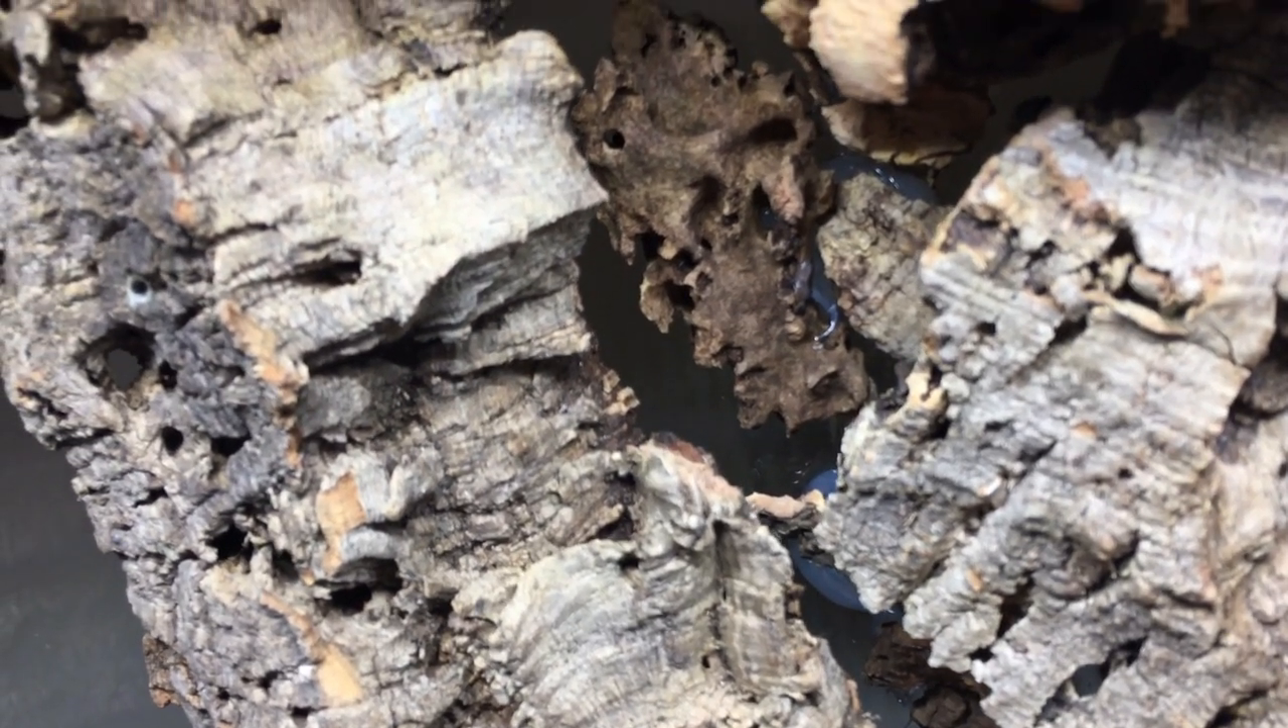You will see that there are gaps between the pieces of cork bark at this point that allow you to see right through the back of the enclosure to the wall behind, which really does not look that good in my opinion.